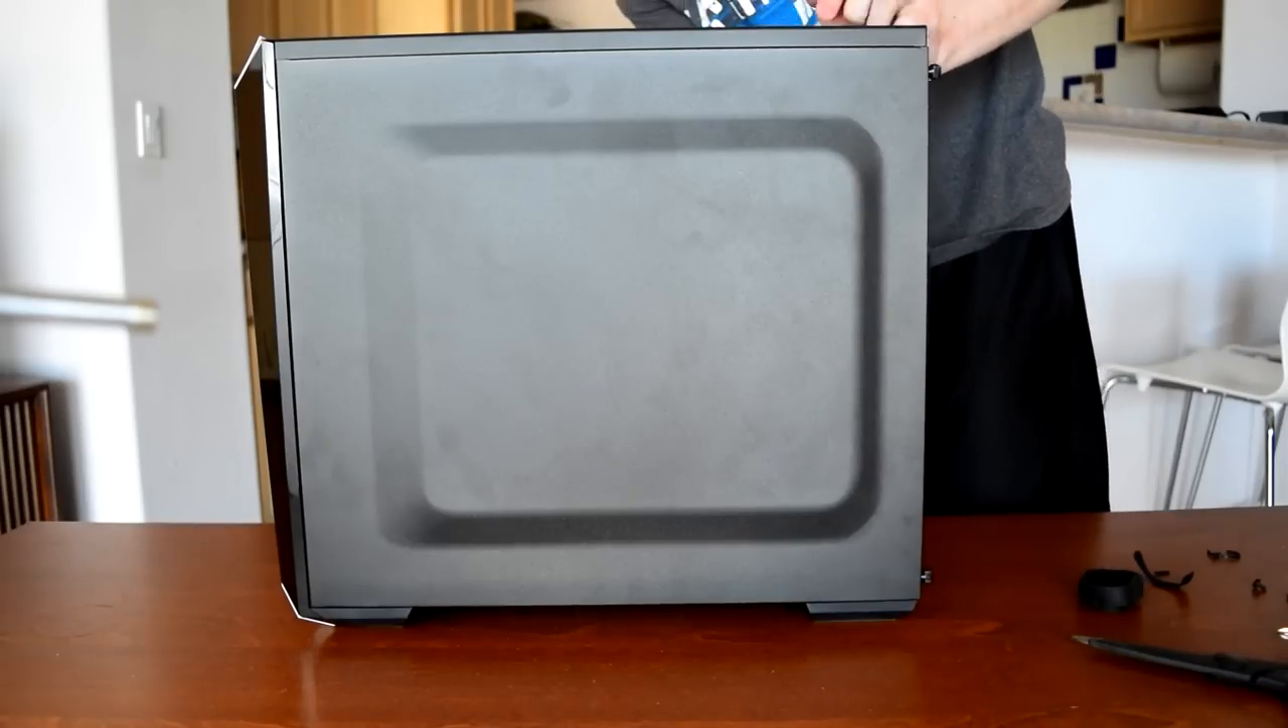Unfortunately, my camera stopped recording right before I put the side panel back on, but rest assured, I got it back on without the use of vise grips or a hammer.